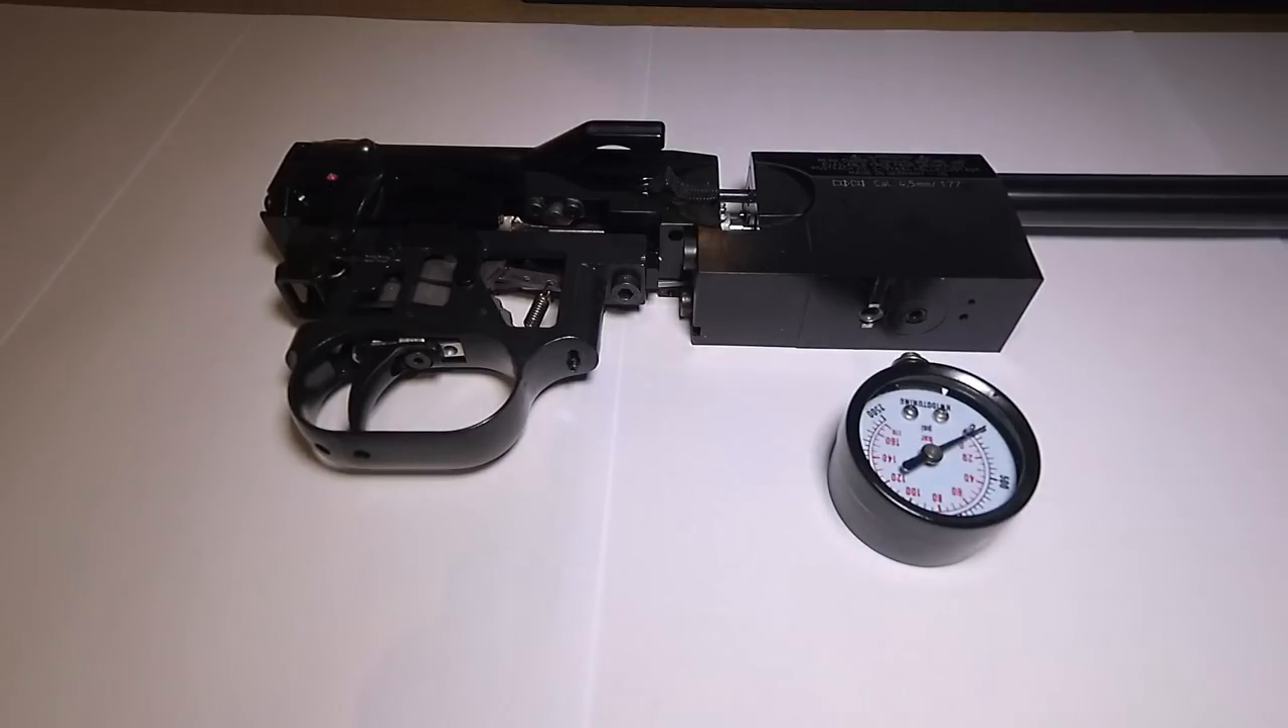As you can see I've already removed the gun from the stock, removed the scope and mounts.